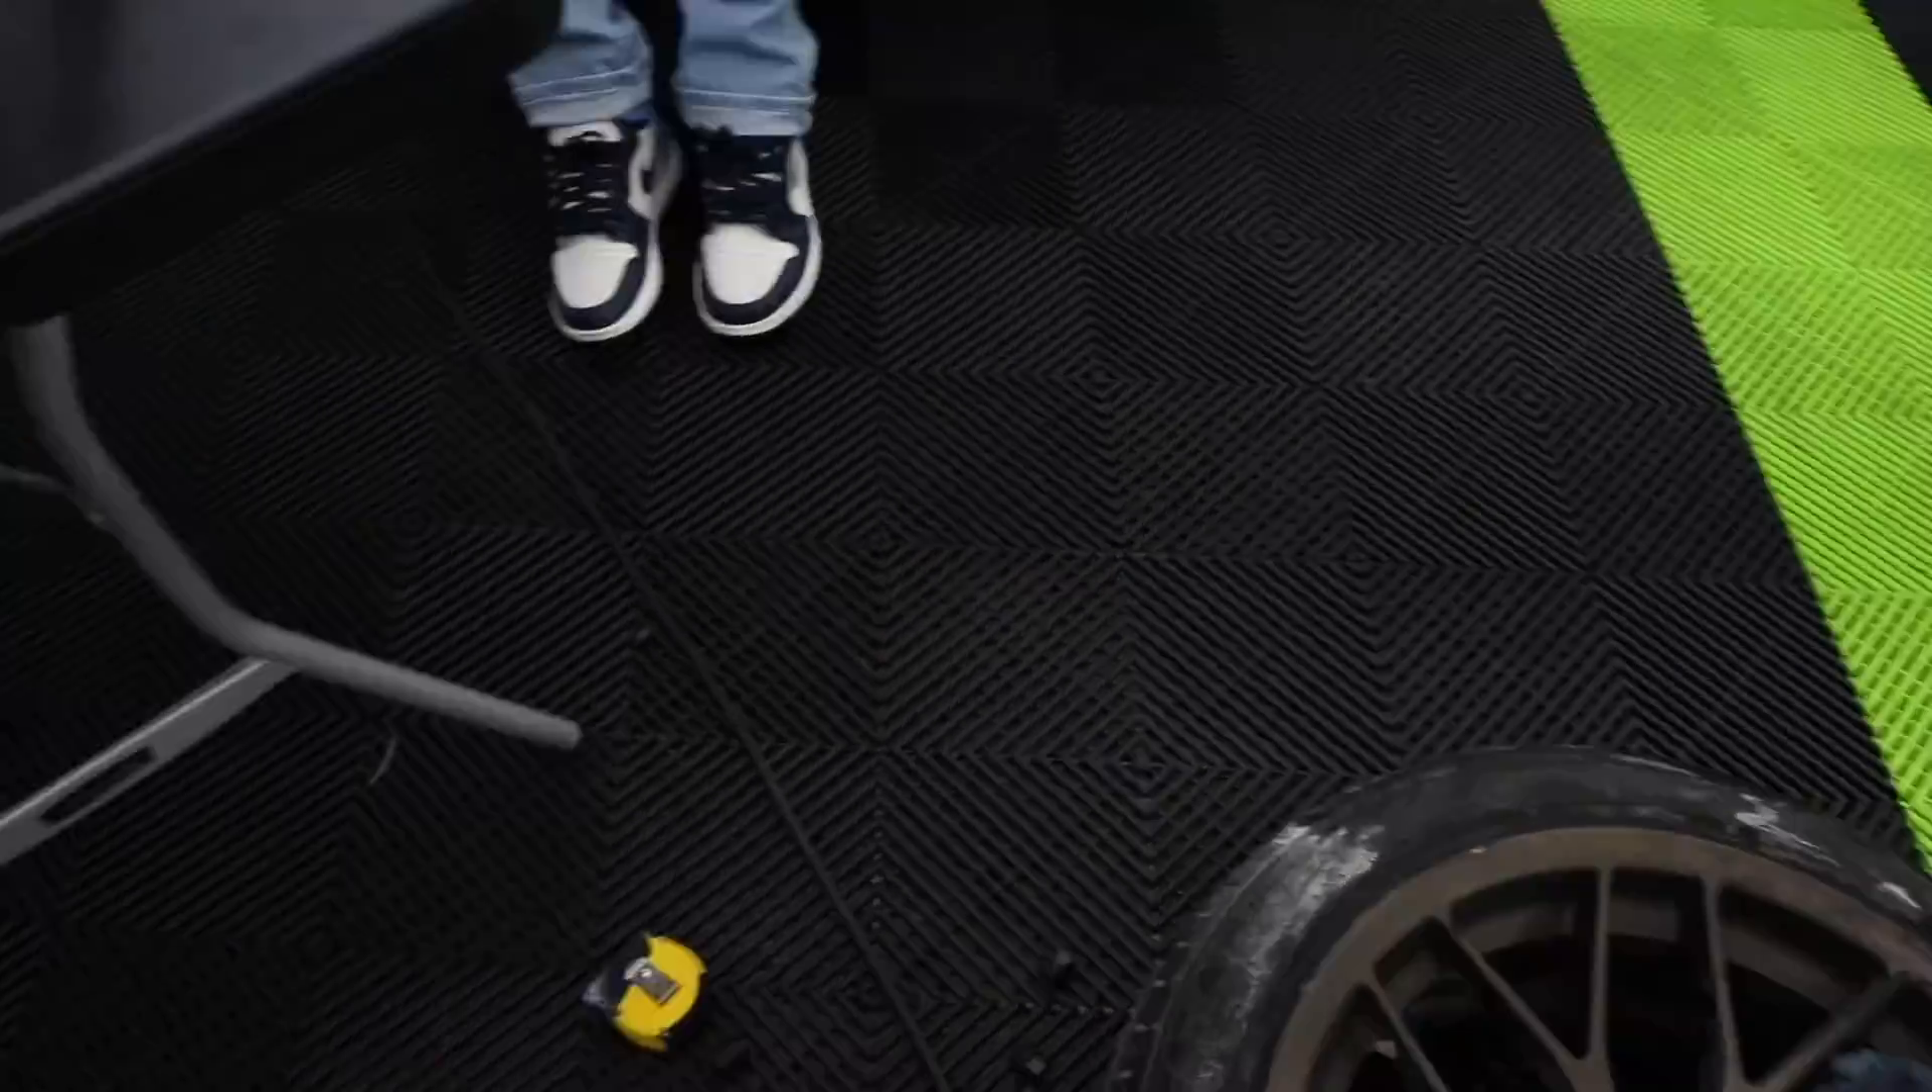Only thing left to do is to put the wheel back on.